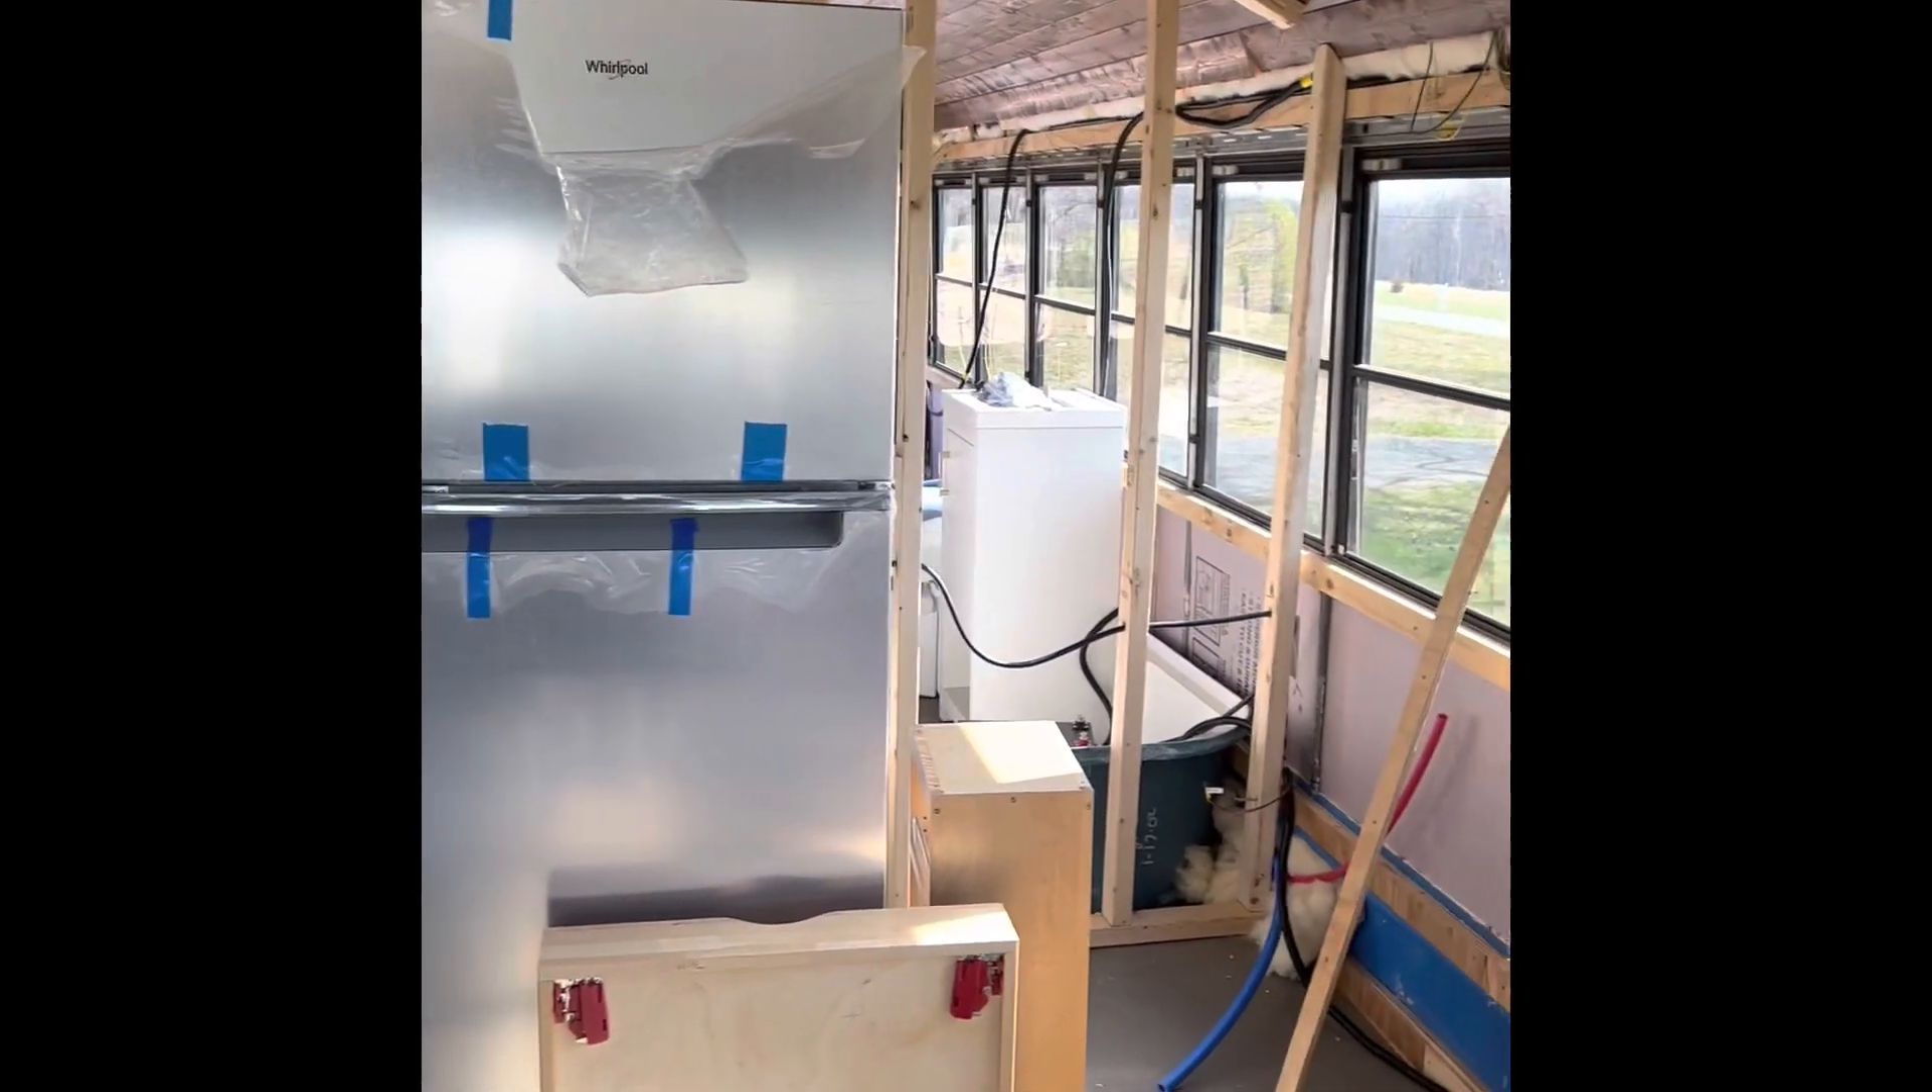Then back over just past the futon platform will be our kitchen and you can see in the background there we've actually started building some walls they haven't been completed yet.